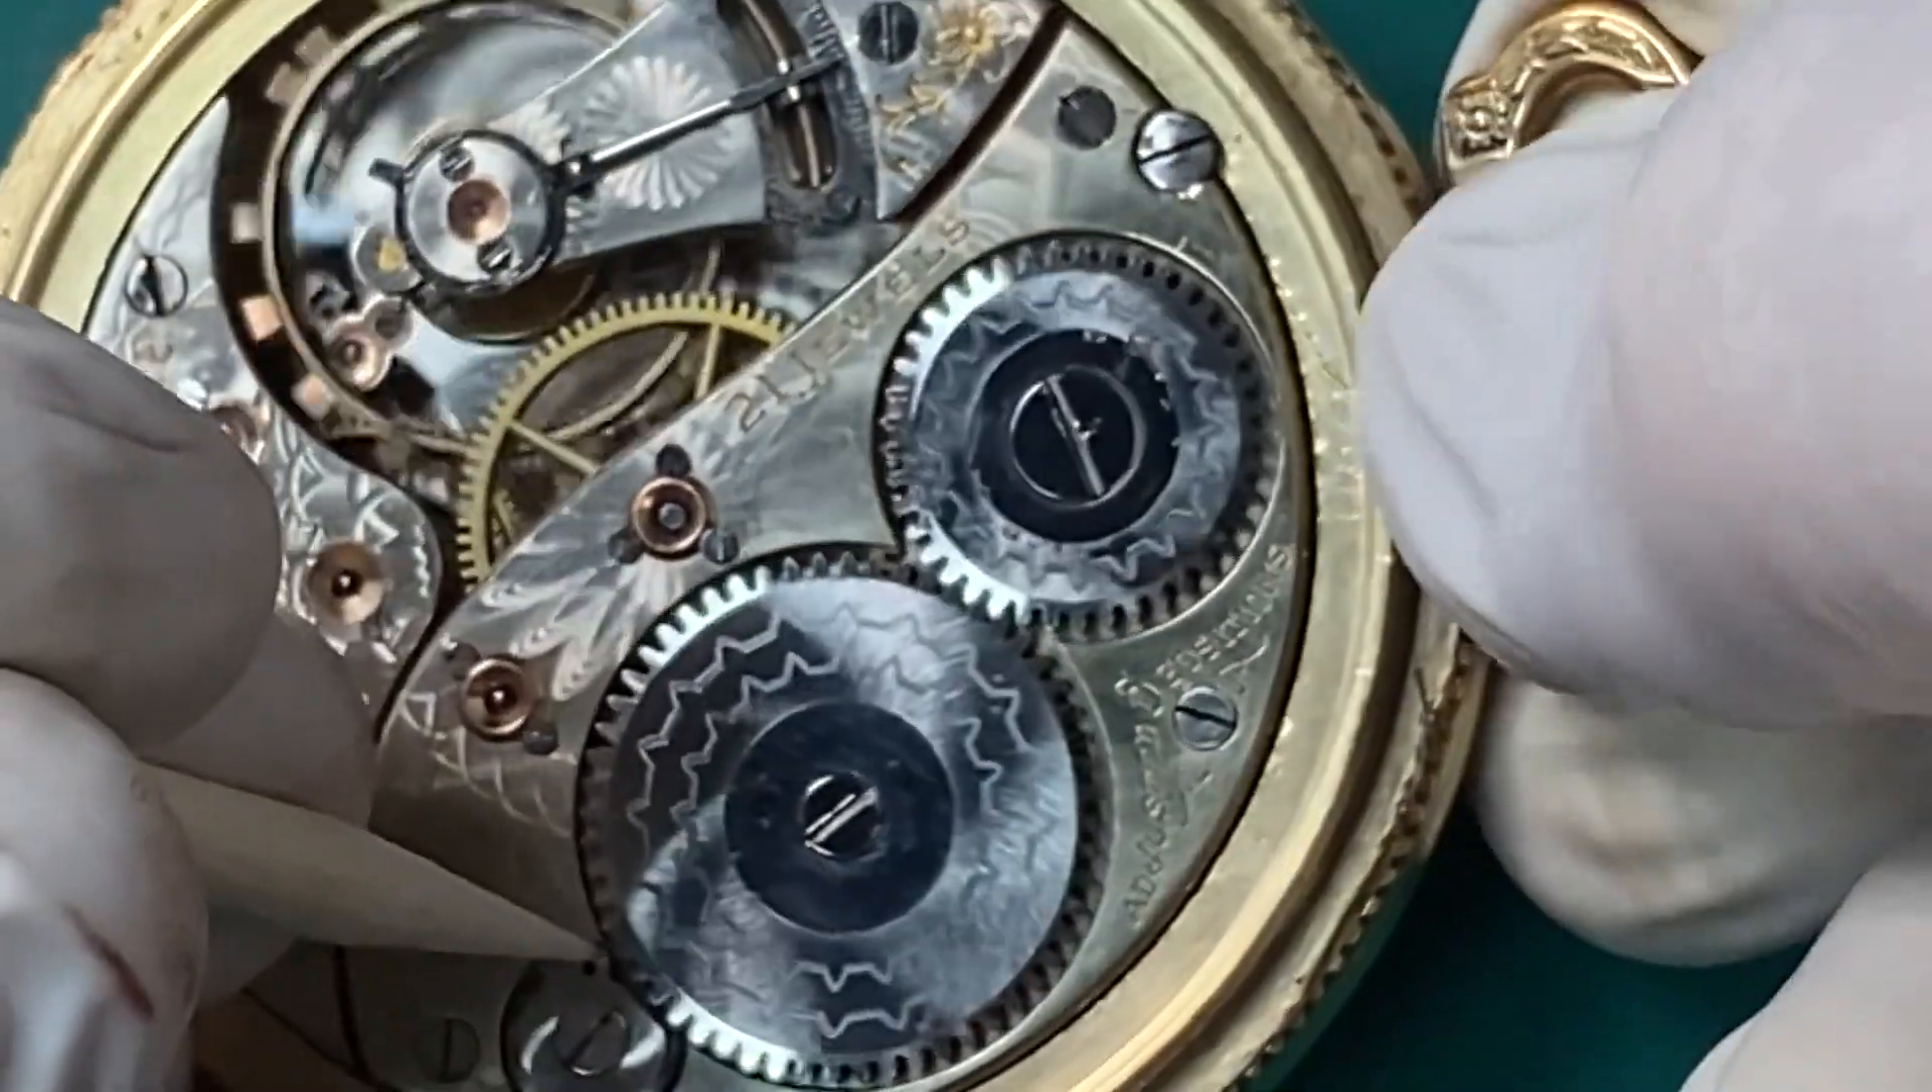And this is a 21-jewel railroad-grade Elgin Father Time made in 1911. Now we have the back cover off.